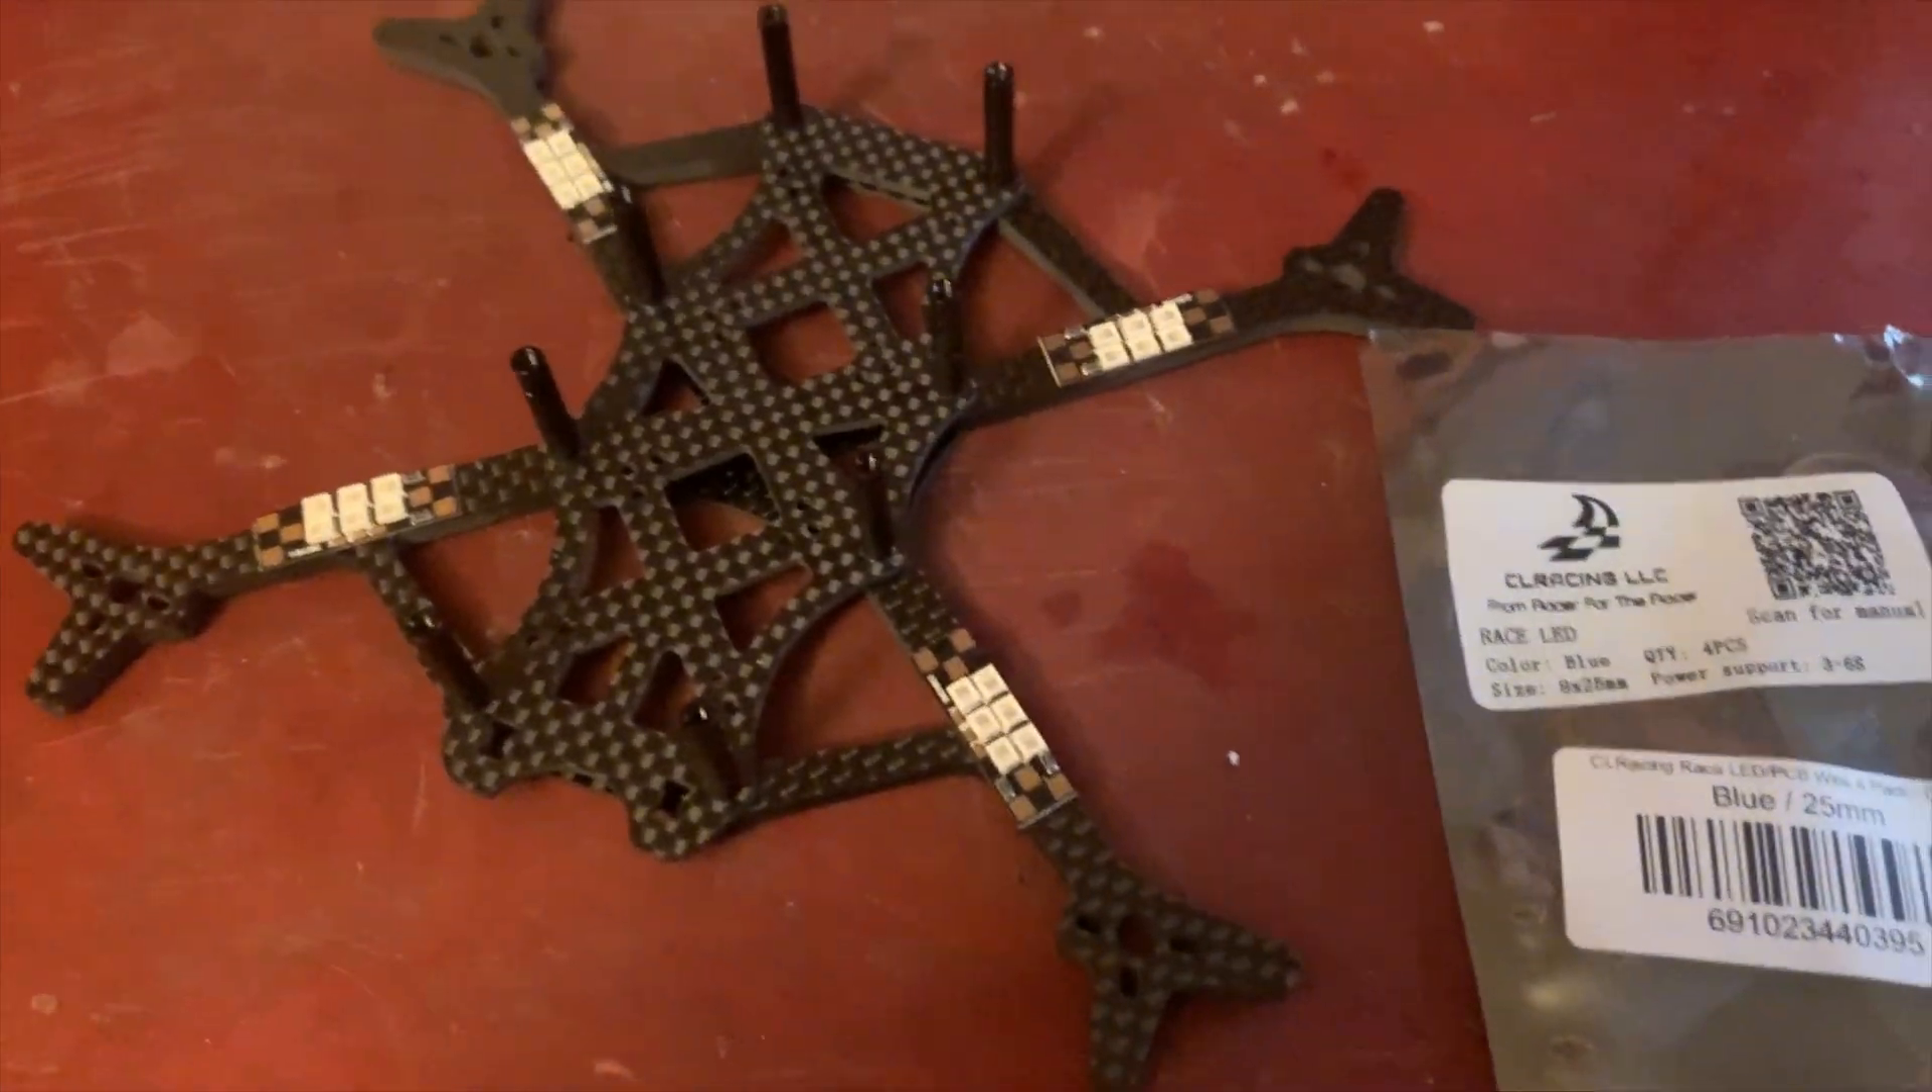Arms installed with loctite and standoffs in place.